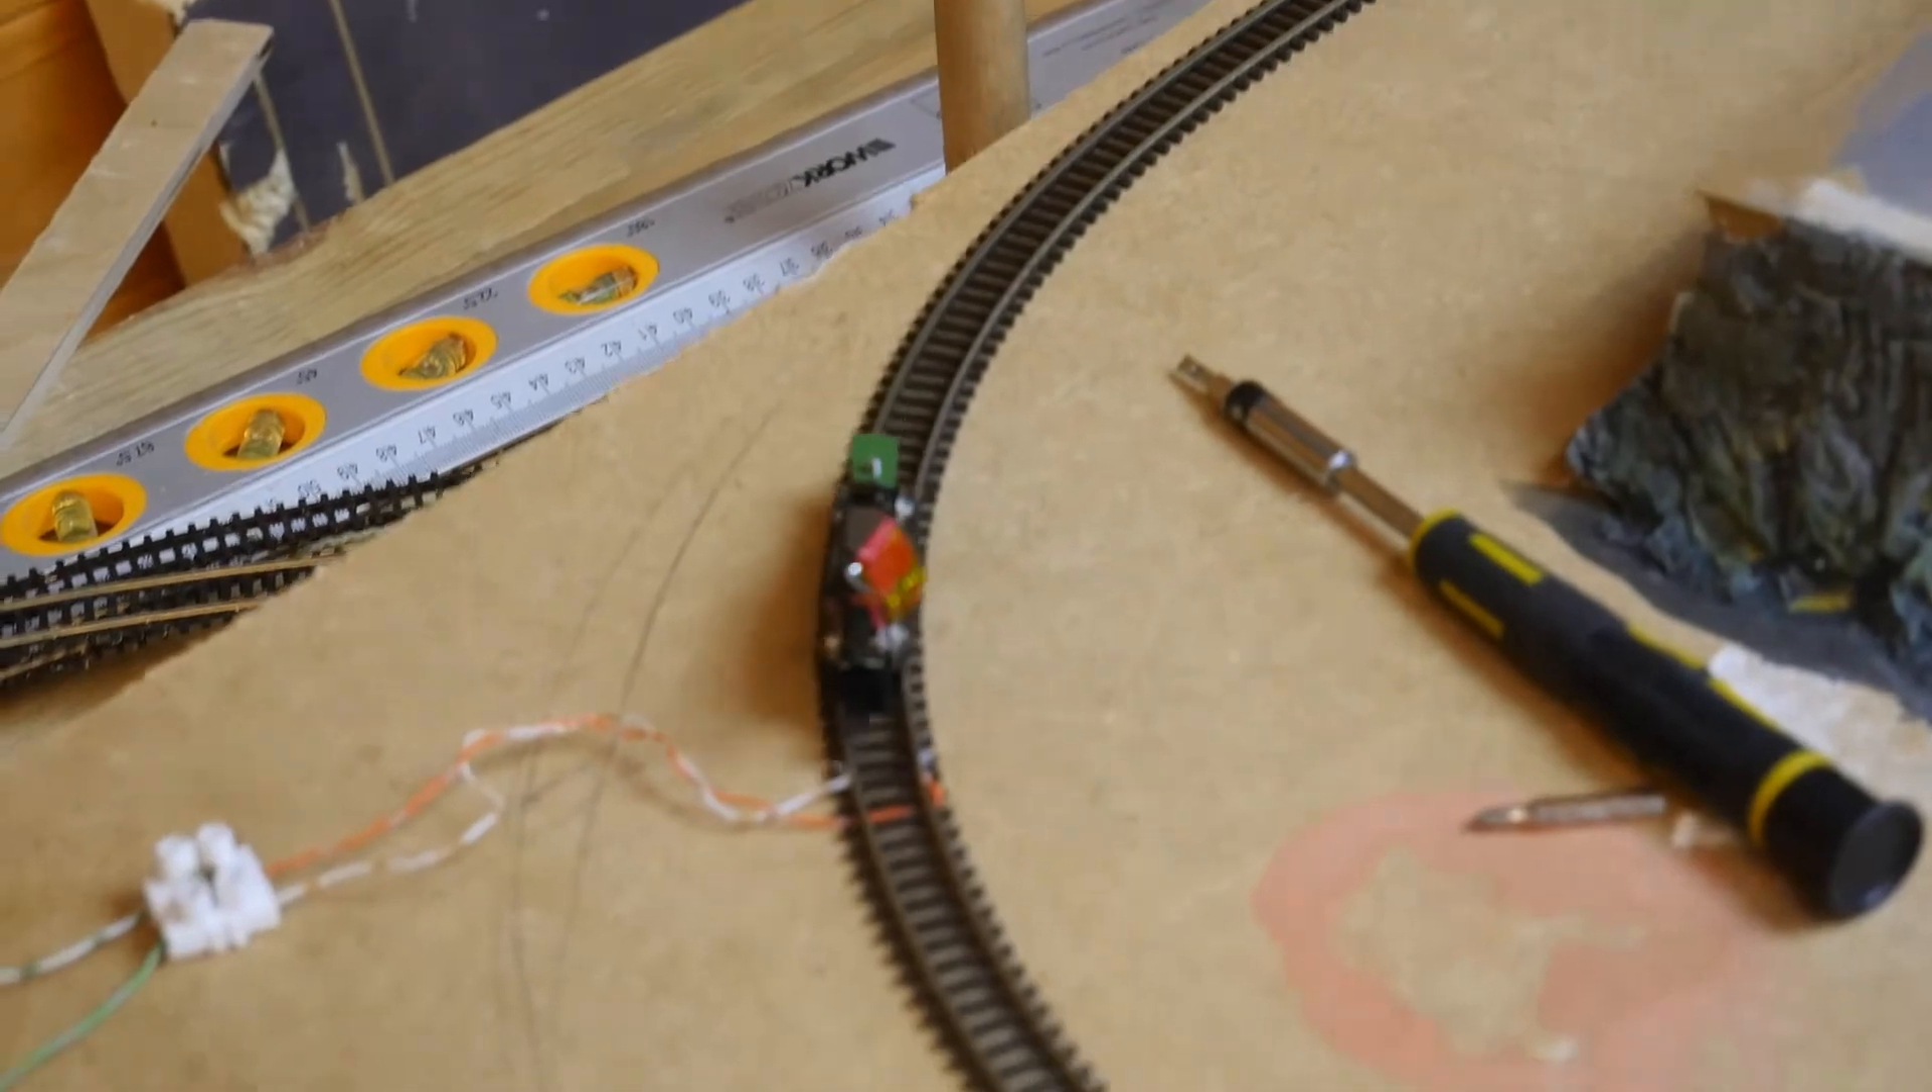So I've got everything reassembled now apart from putting the body shell back on and what I'm going to do is put it on the test track first to see if it runs before I put the body back on.